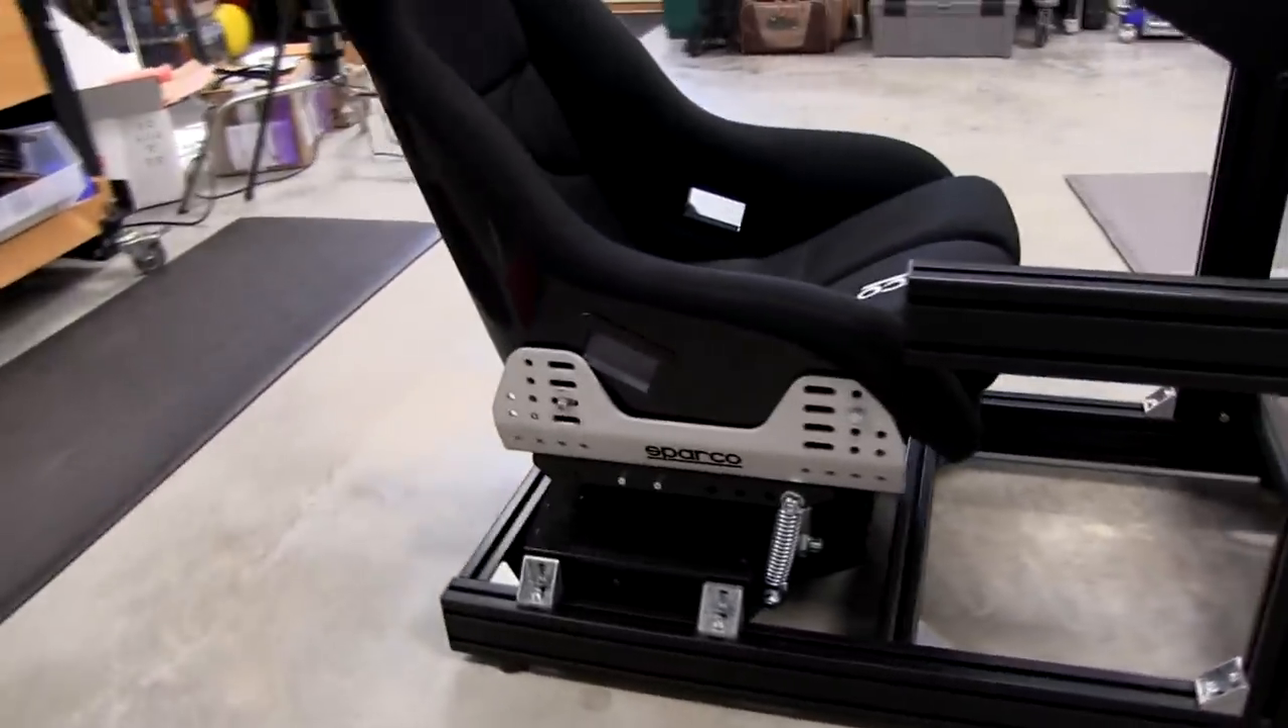I got the seat bolted up to the NLR V3 motion platform now.